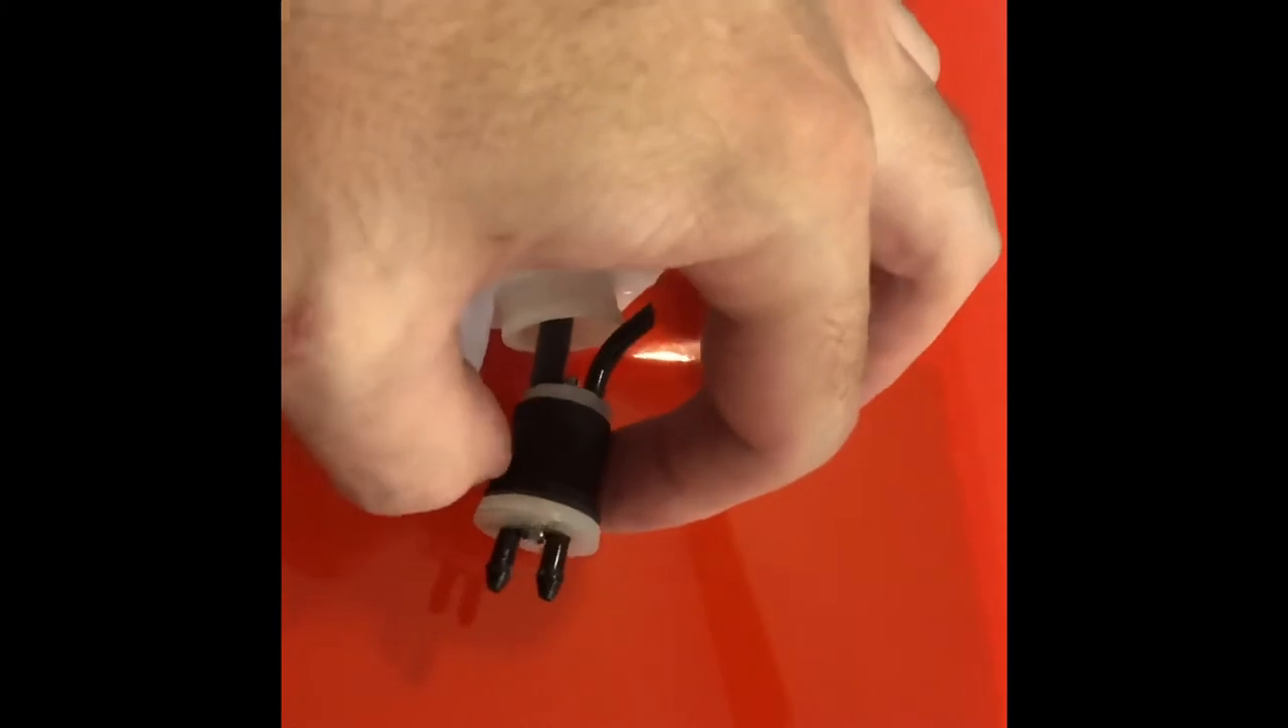So just so you can see the process here, I've removed the lines from these nipples.